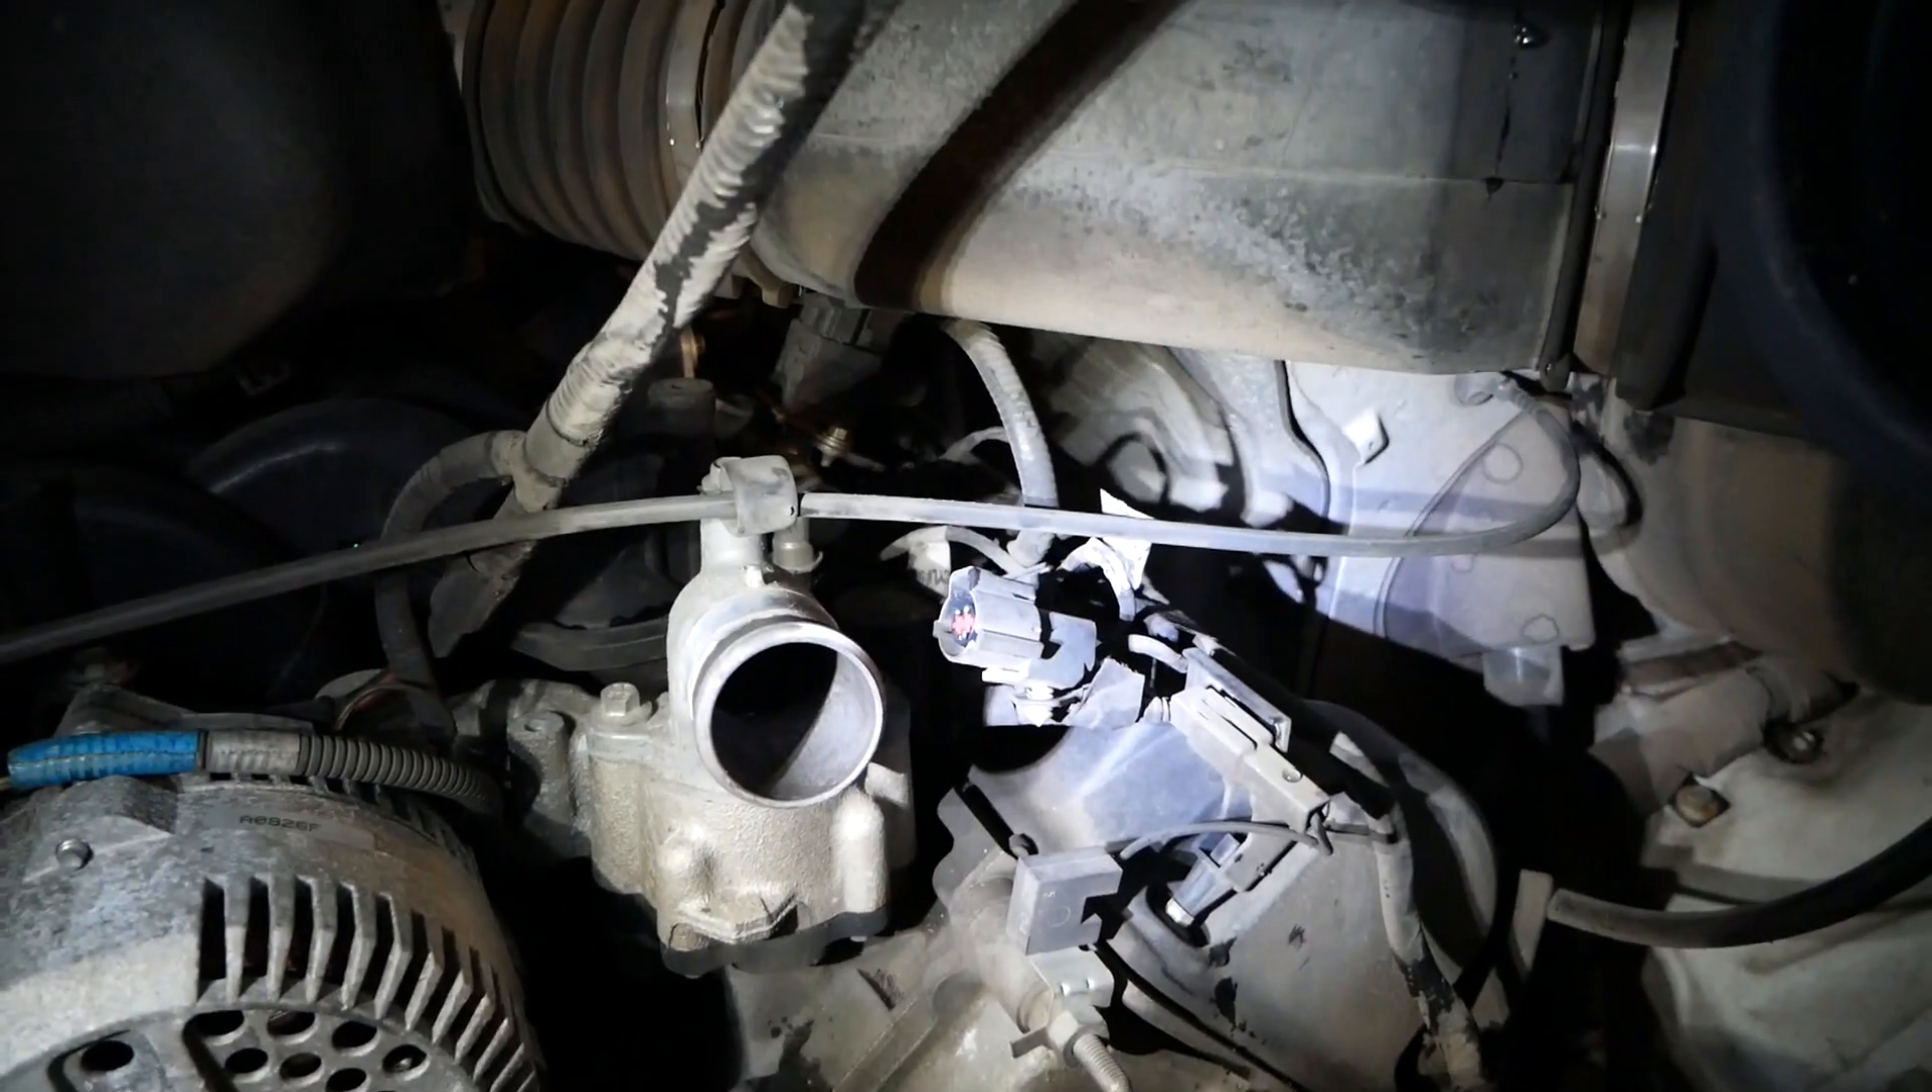Okay, with some effort, I was able to get the radiator hose off there.